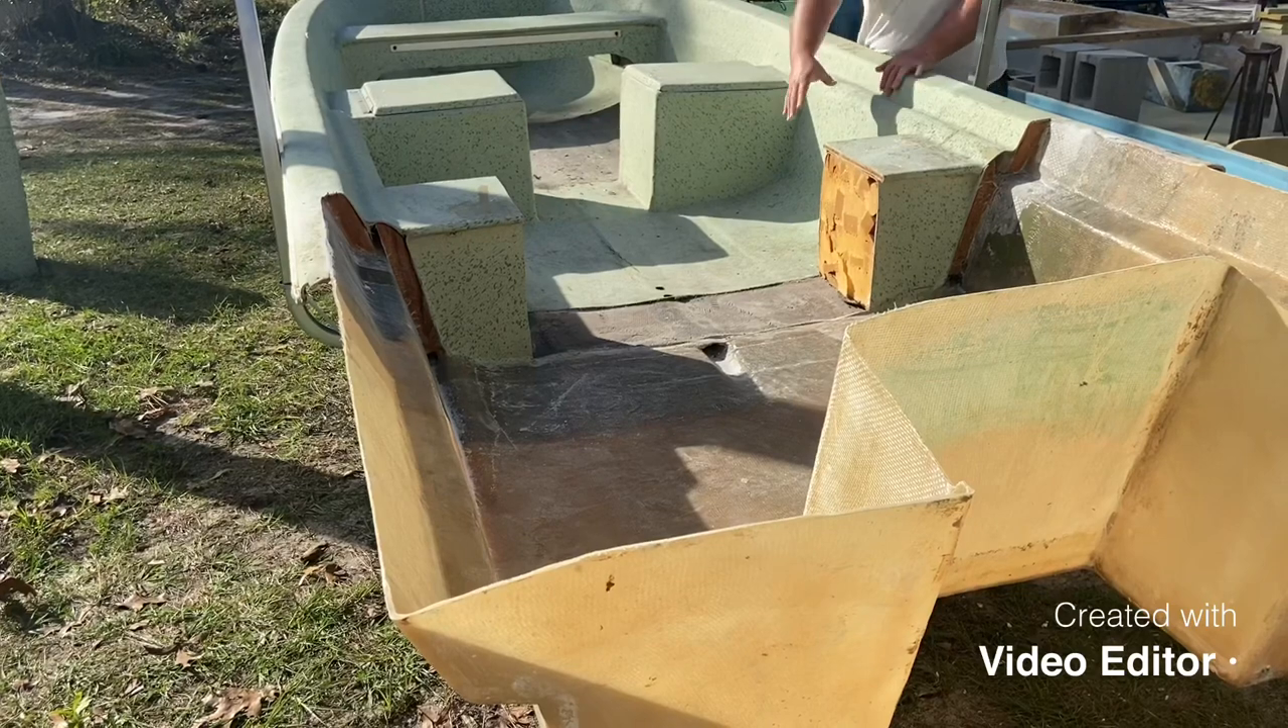You'll notice we did have to cut the center of the seat out, but we left the sides in here for the gunnel support and to support the bottom of the floor.